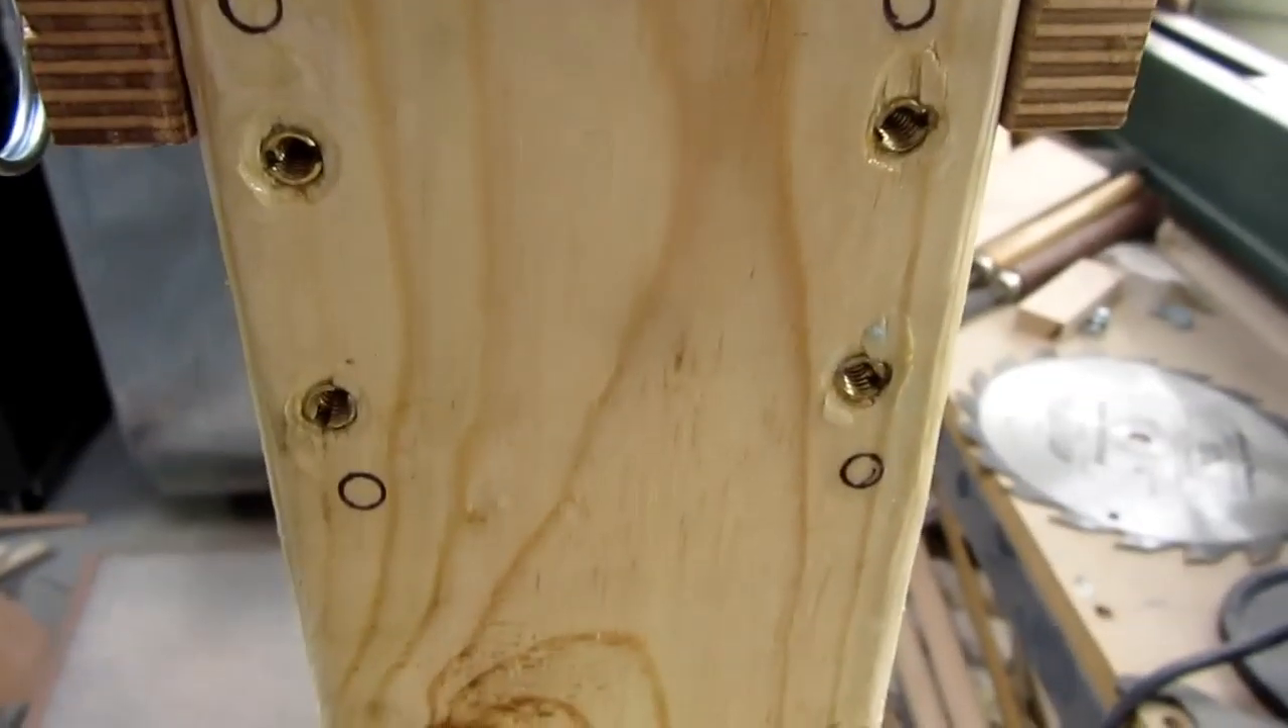Alright the brass threaded inserts are in there now the epoxy has dried.